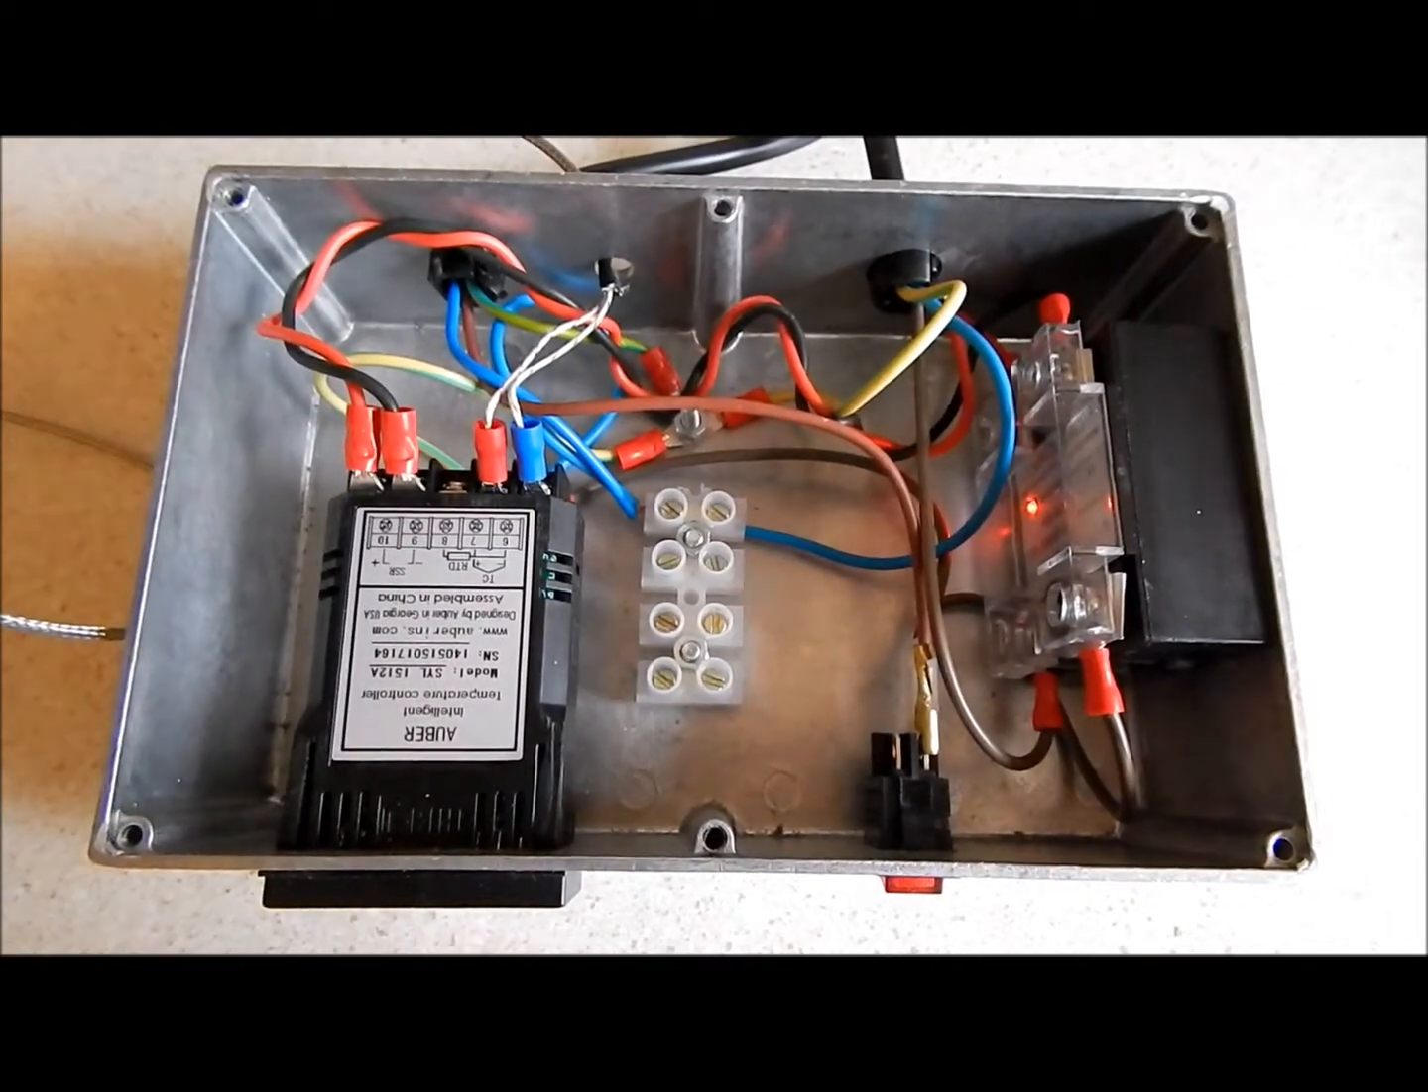I have all the components mounted in the box and wired together.